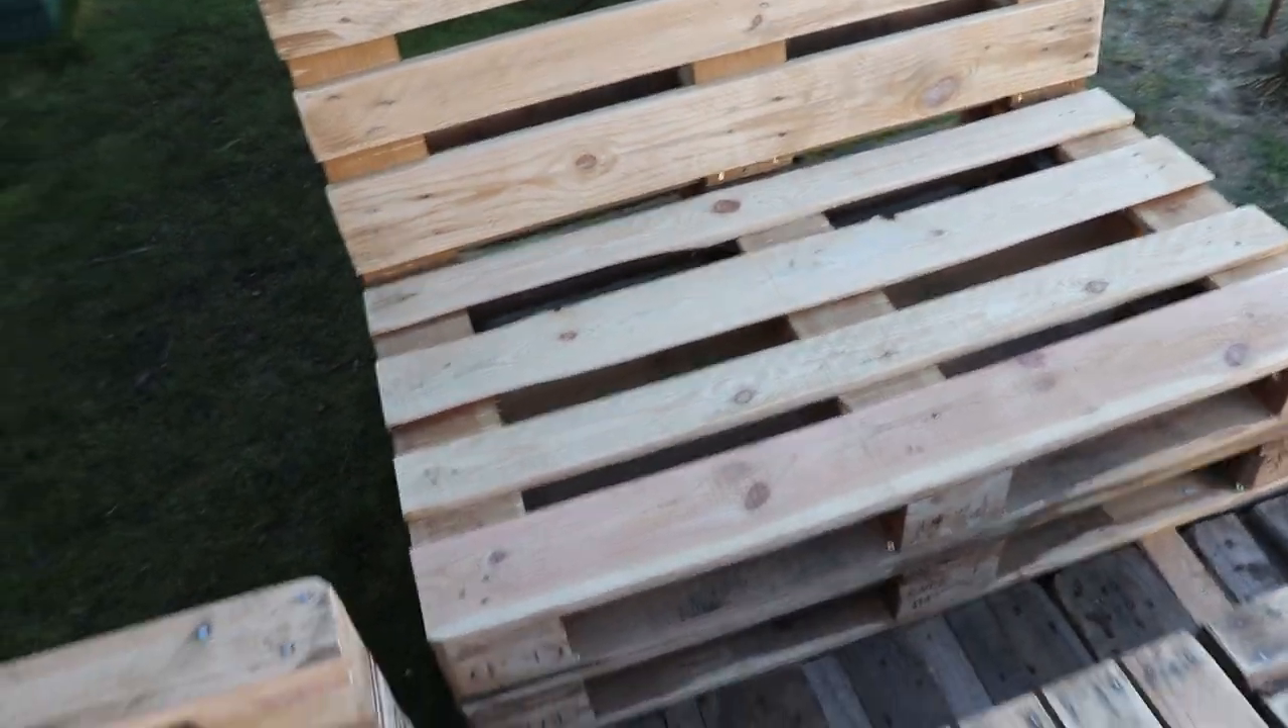Und die Palettenbänke sind komplett fertig. Da fehlen jetzt noch die Sitzpolster.